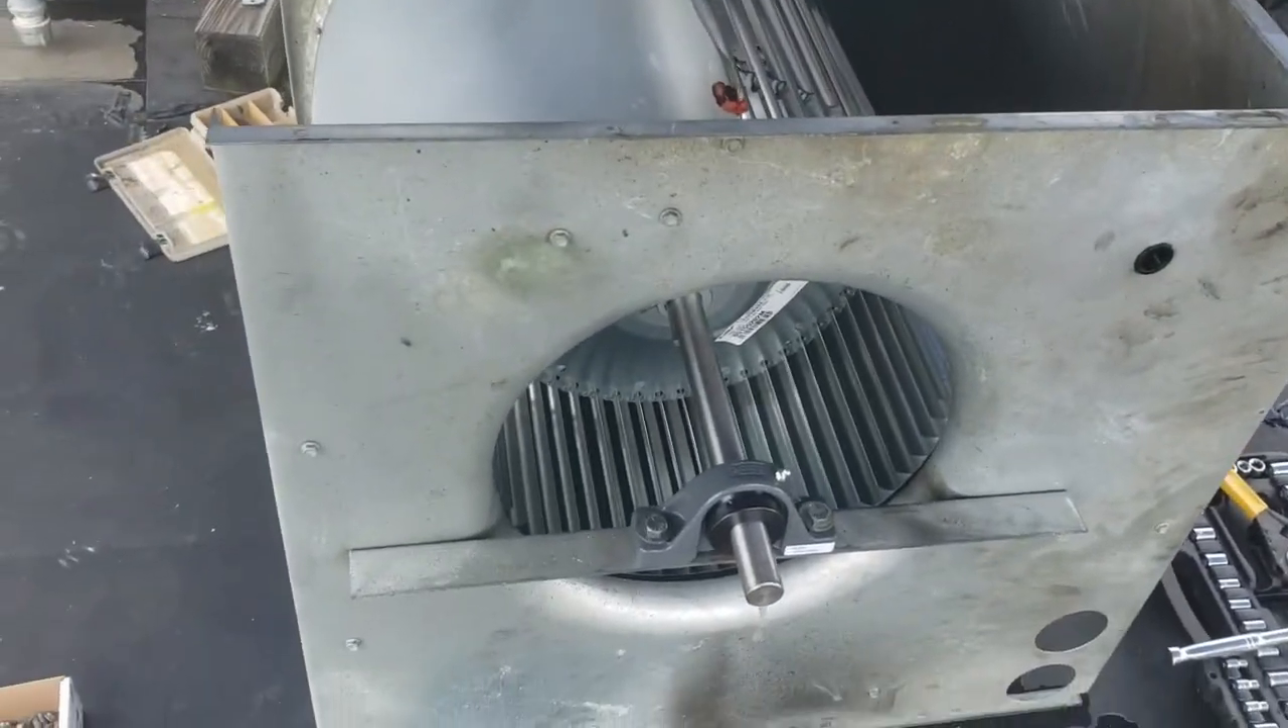Okay, so we have our new shaft, new wheel, and new bearings, and she's all together.